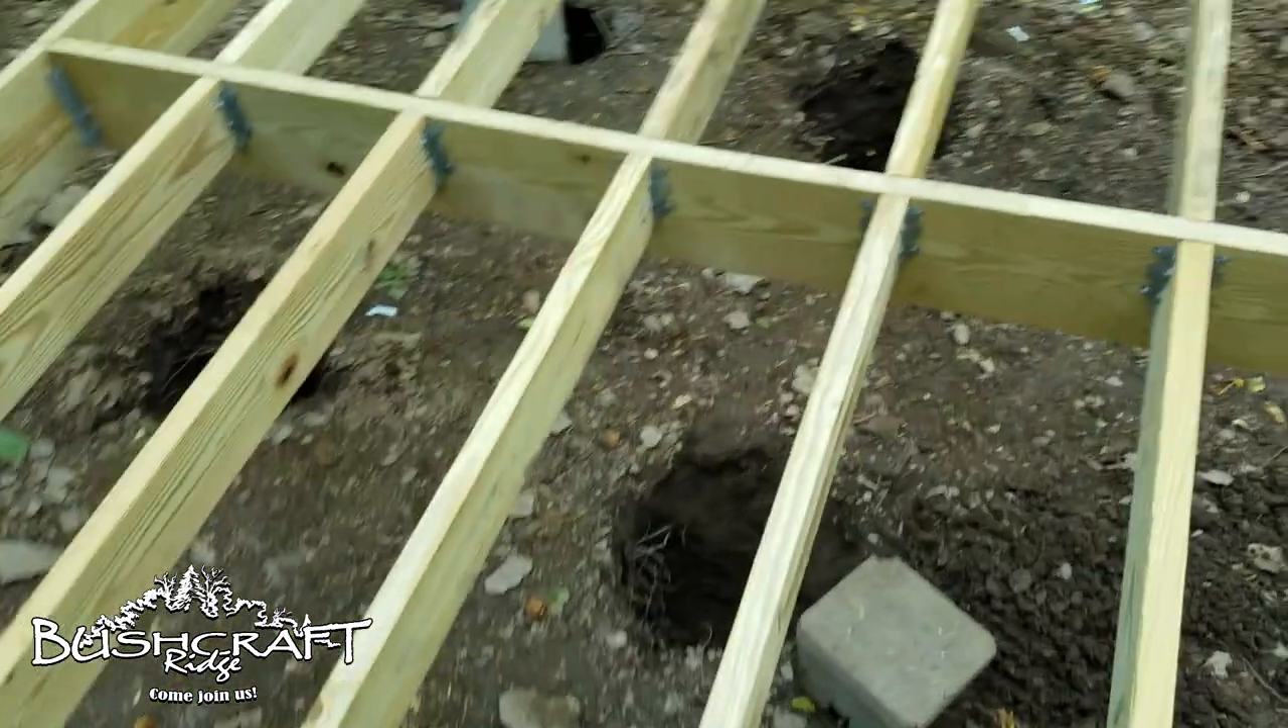You can see I don't have all of my support posts in yet see those holes down there.